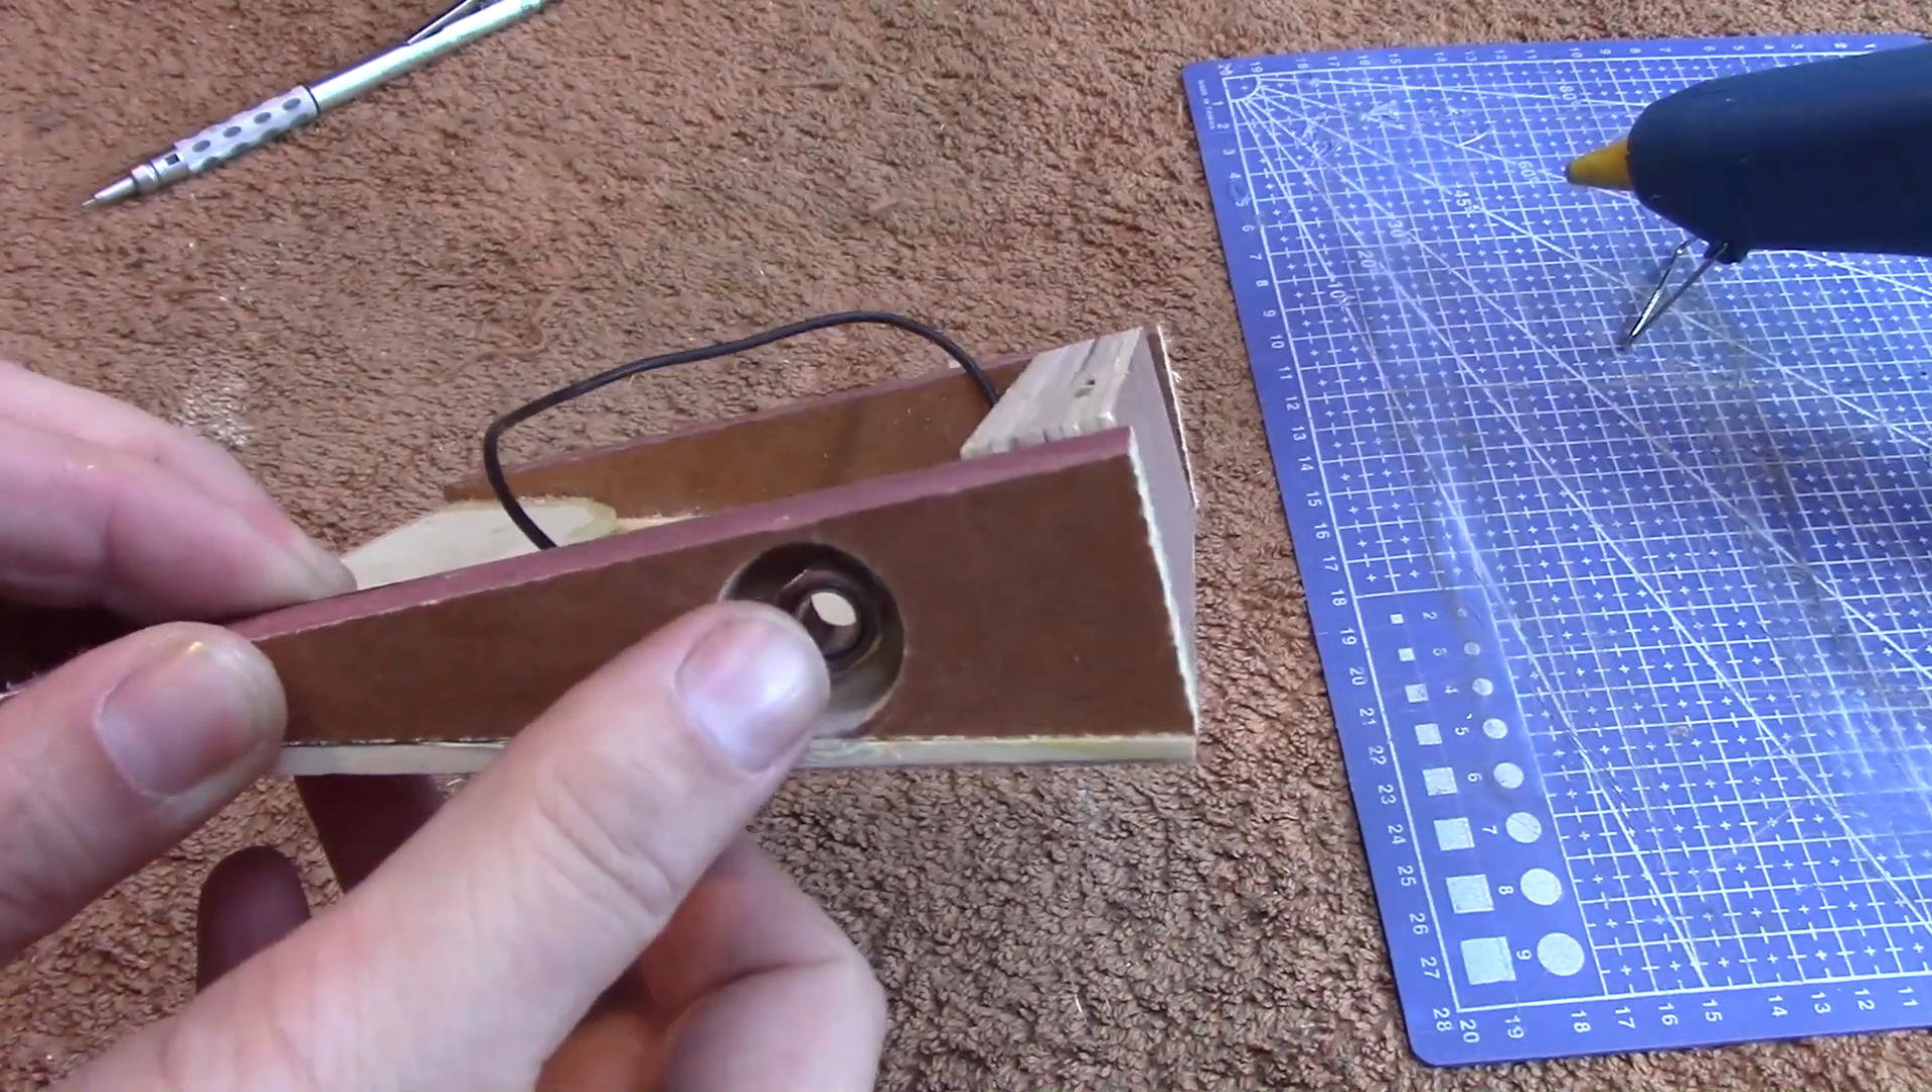So just to show you we now have our output jack in place there. So that sits just inside there.